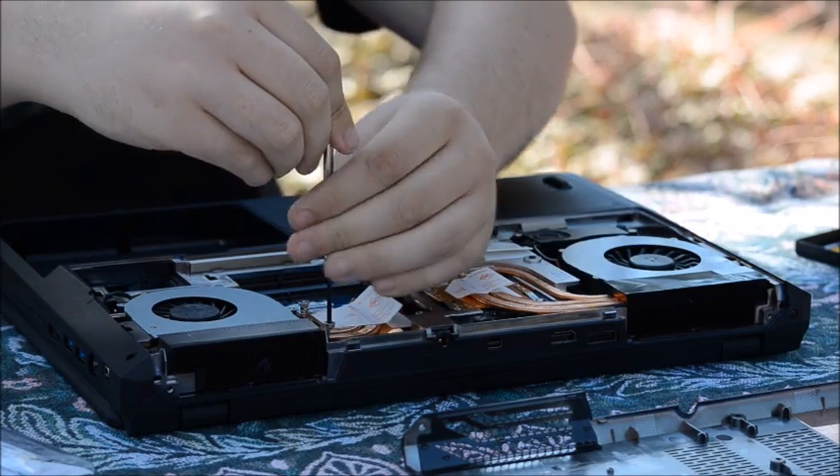I pre-removed the back plate though because it has a lot of screws and it's kind of a pain to remove.